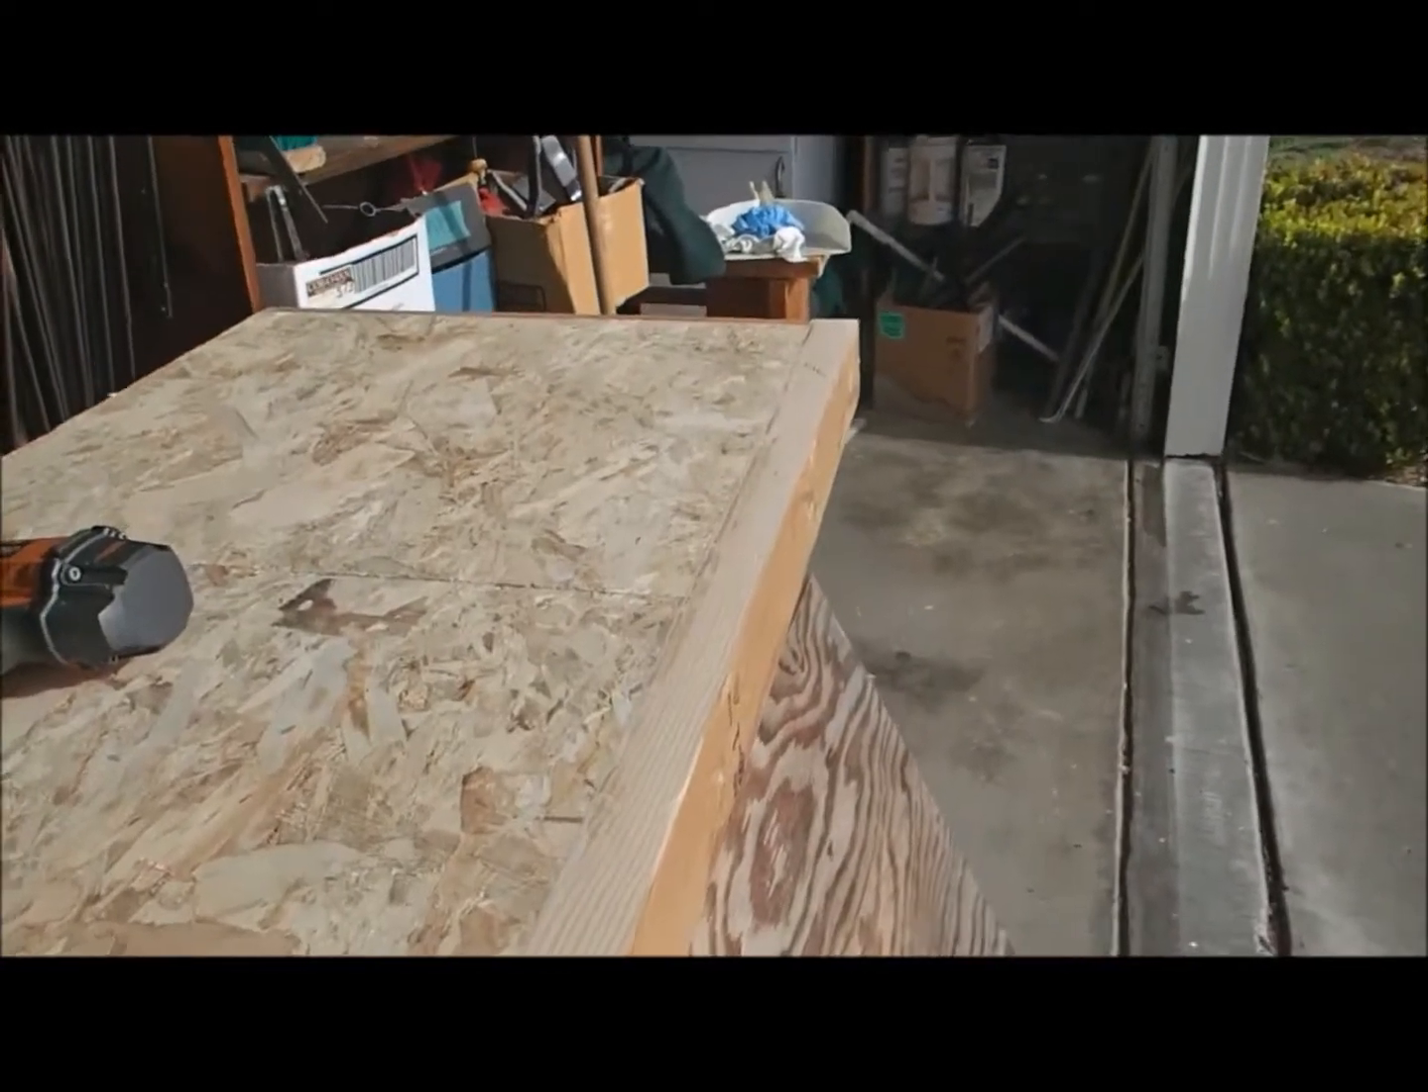I've got the, uh, two by four secured in place, sanded off the top.